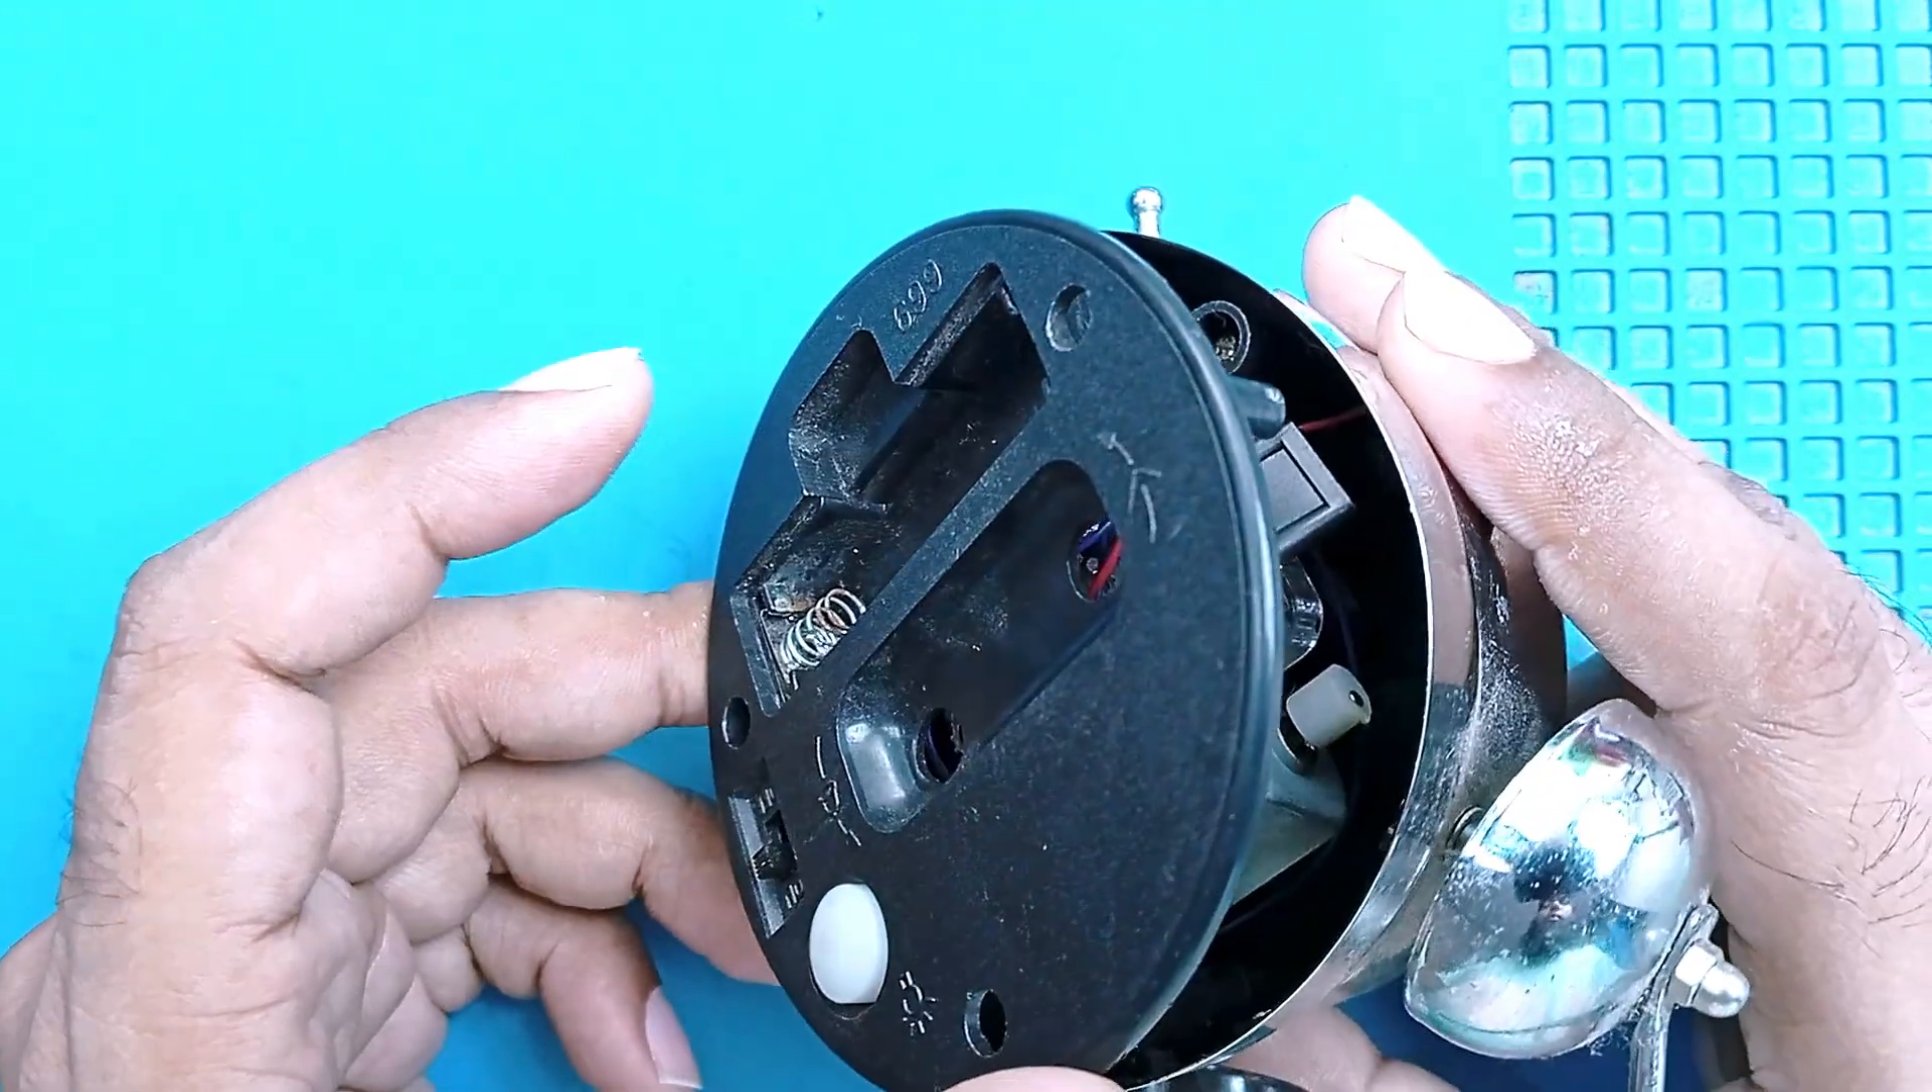You can see the back part is not in its place.